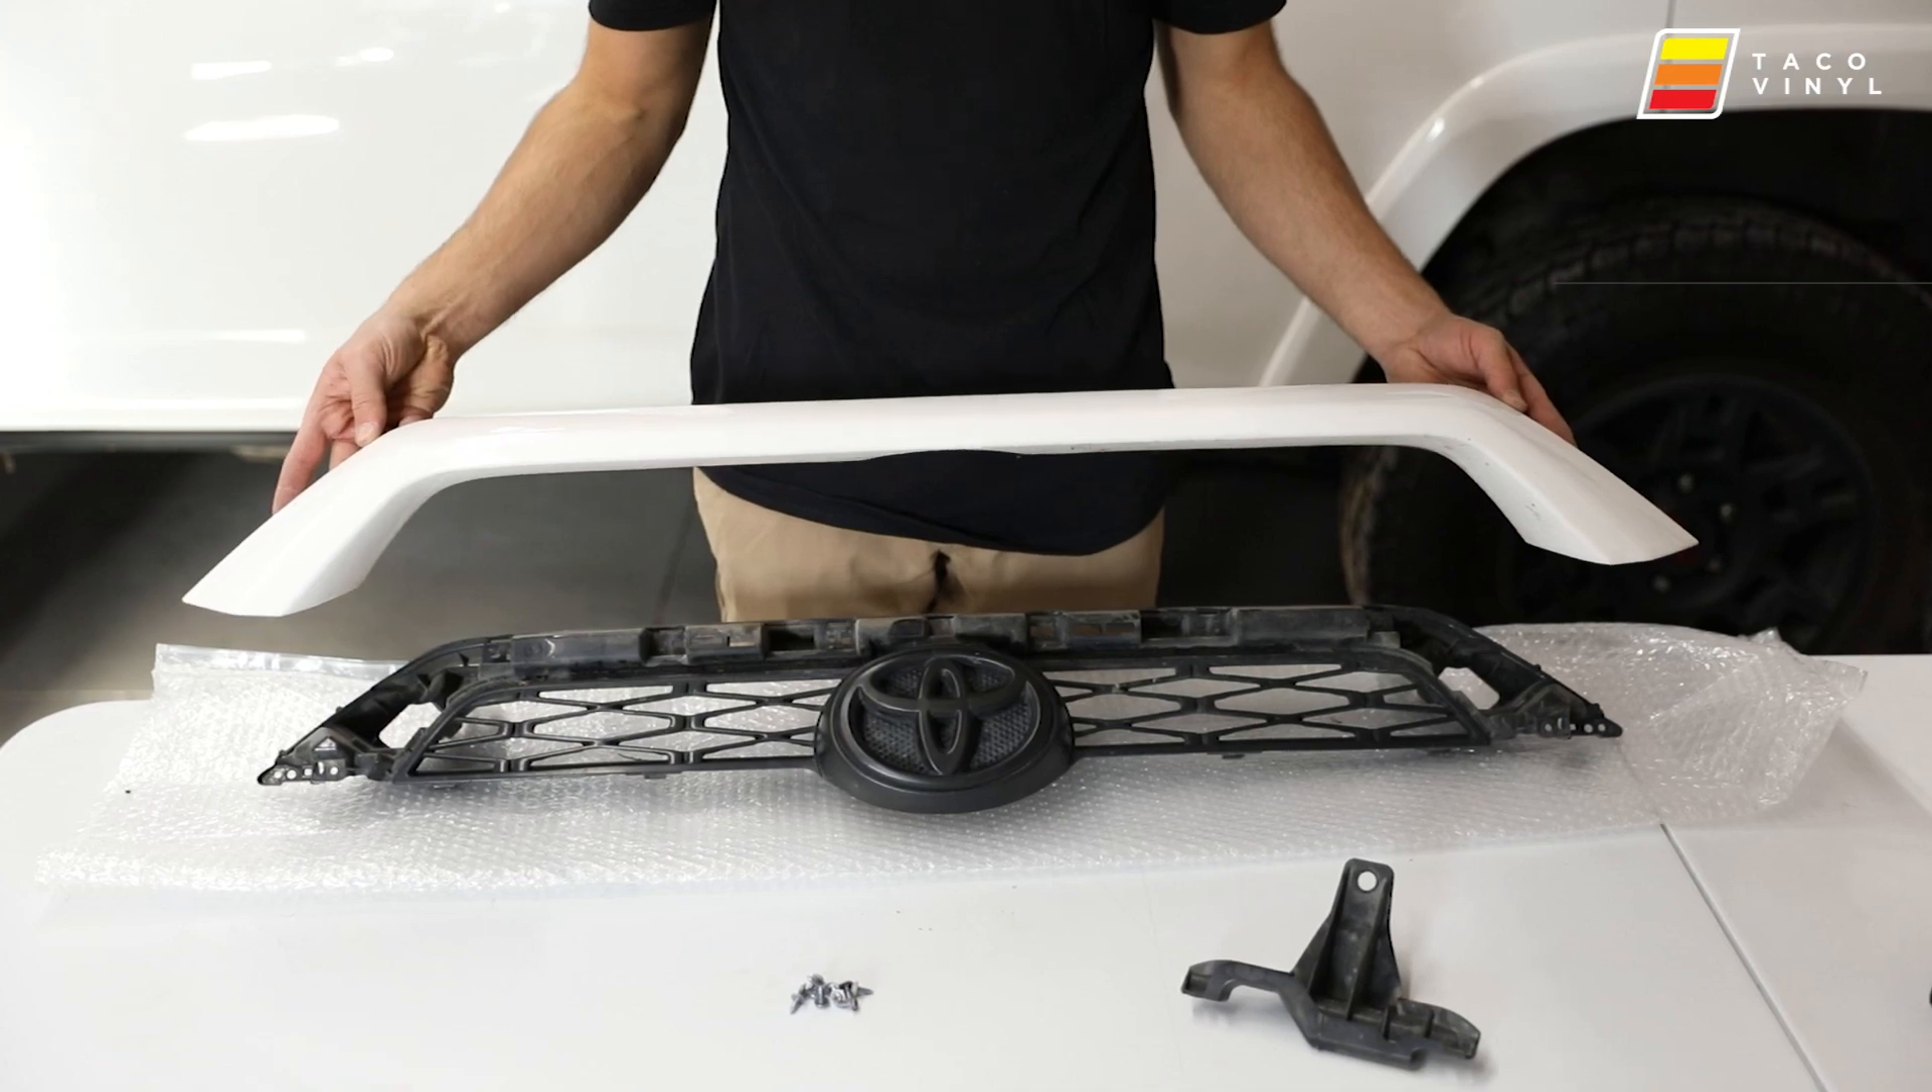Now we have the bezel separated.